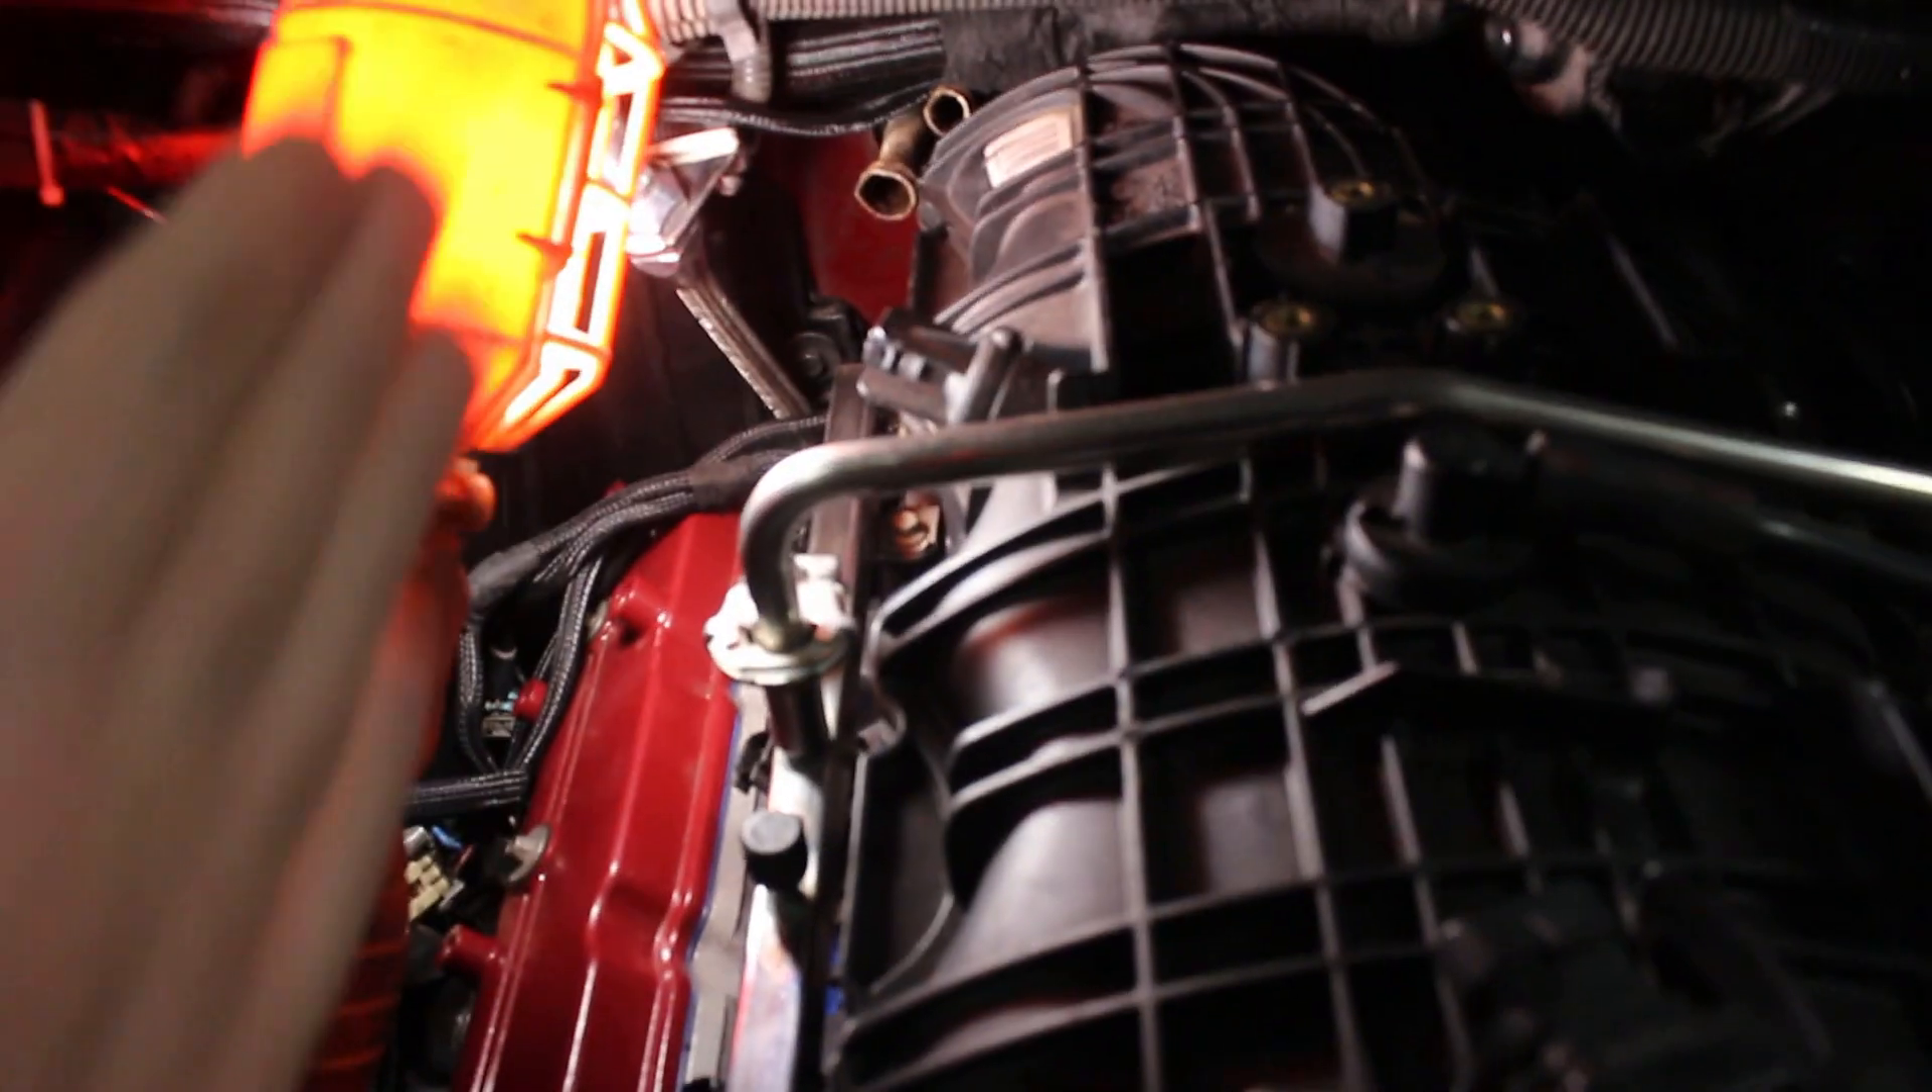As you can see, we went ahead and threw the intake on.